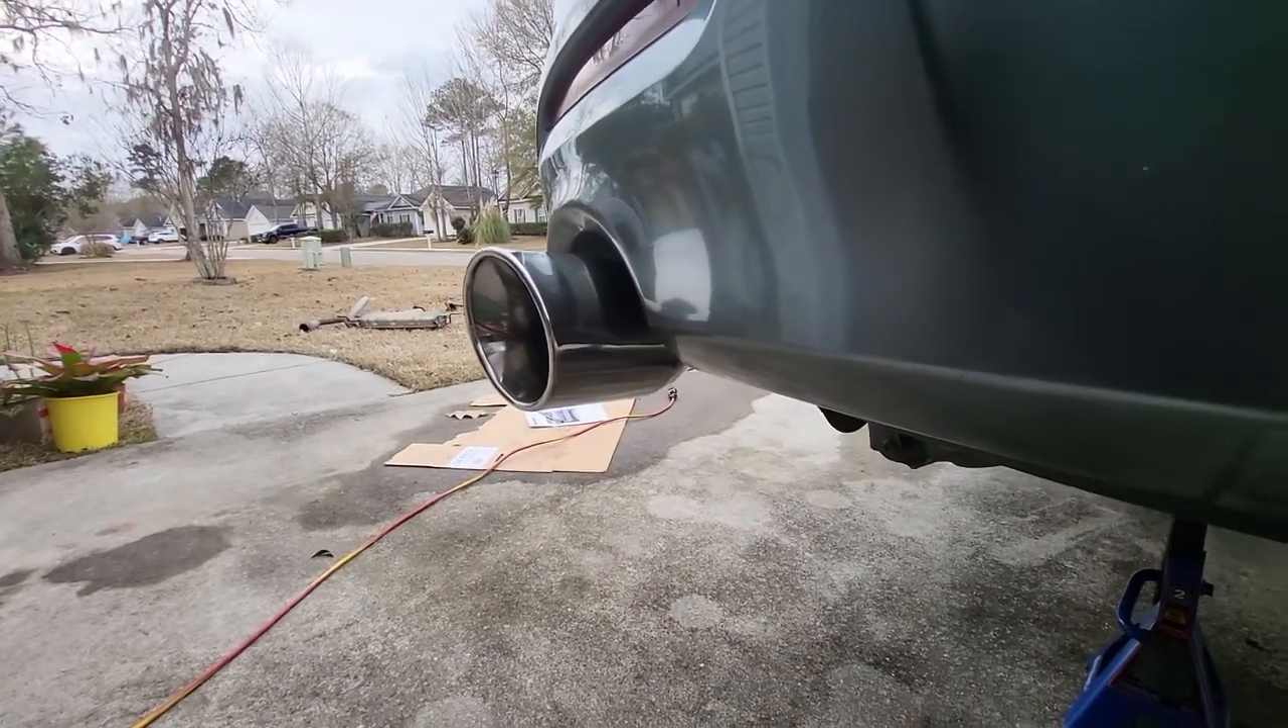The only thing I don't like about this exhaust pipe is you can see how far it sticks out from the bumper. I've tried adjusting it, but it just doesn't seem to sit flush.